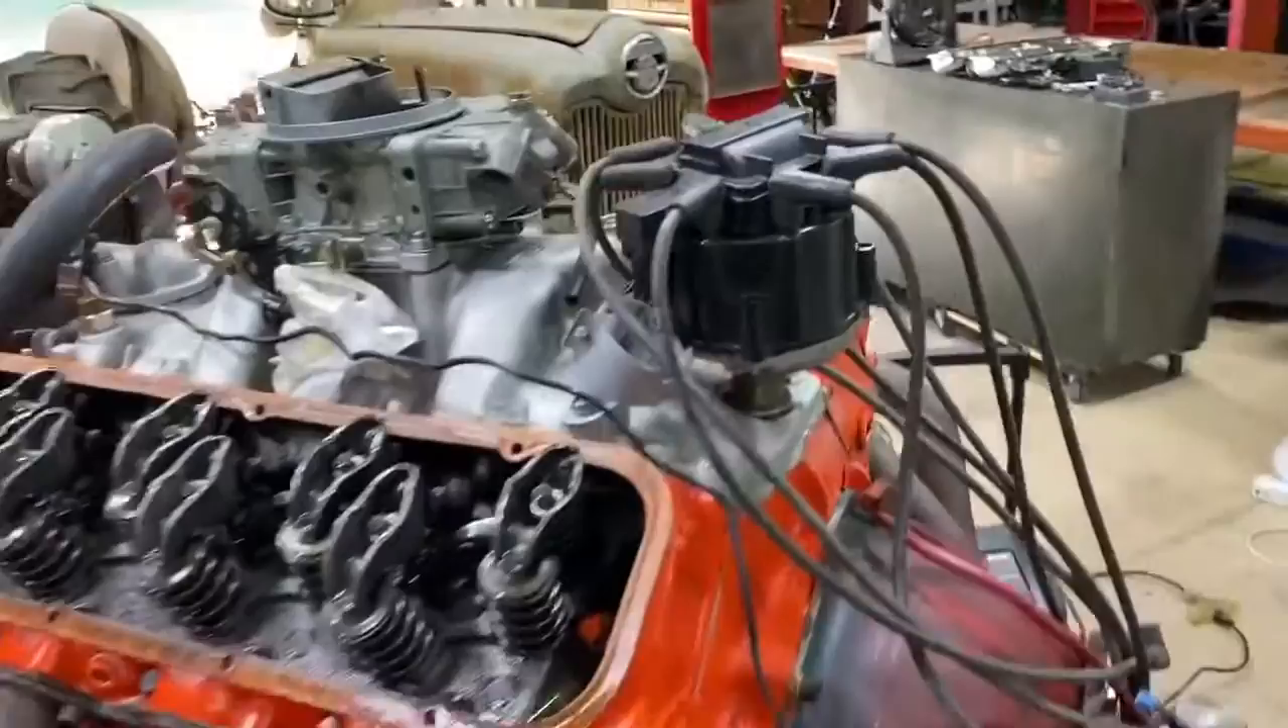Okay I pulled all the spark plugs, pulled the valve covers off.